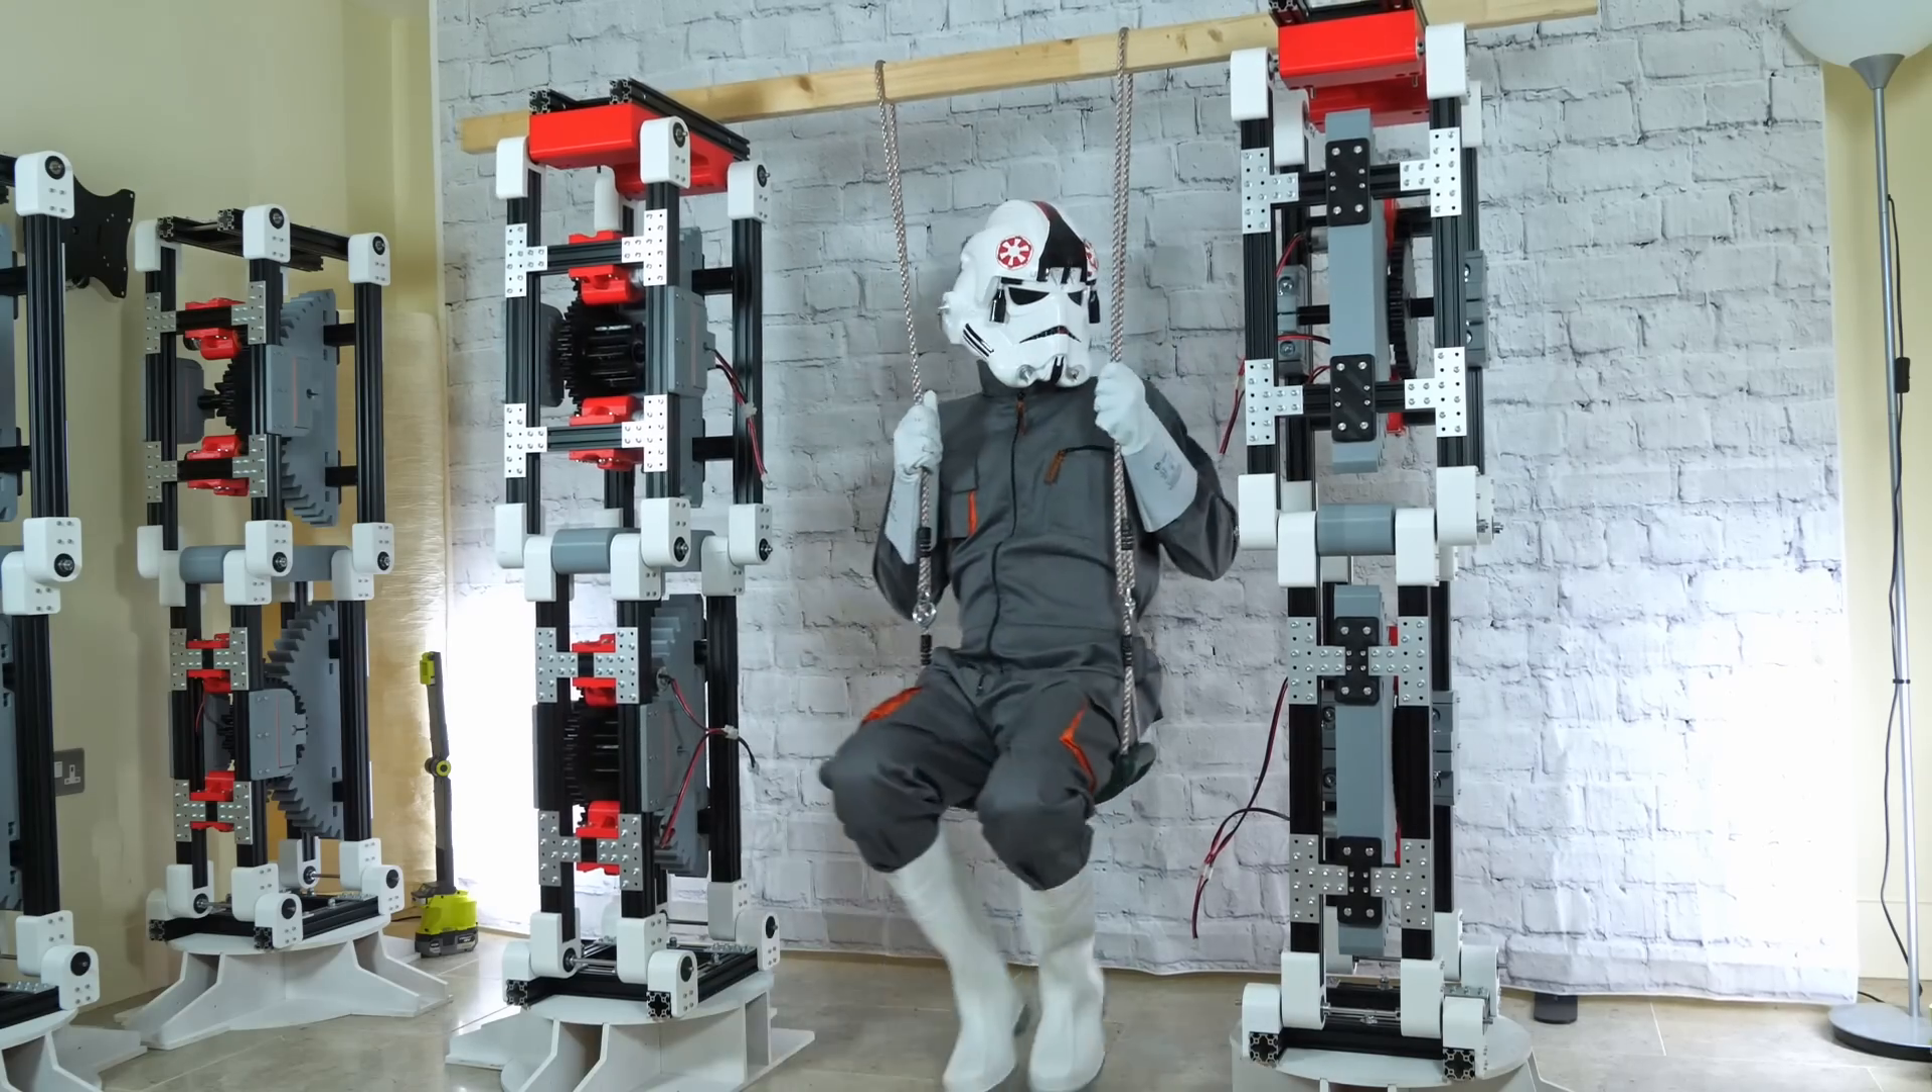We've still got the whole top chassis to build for the robot to attach the legs together.